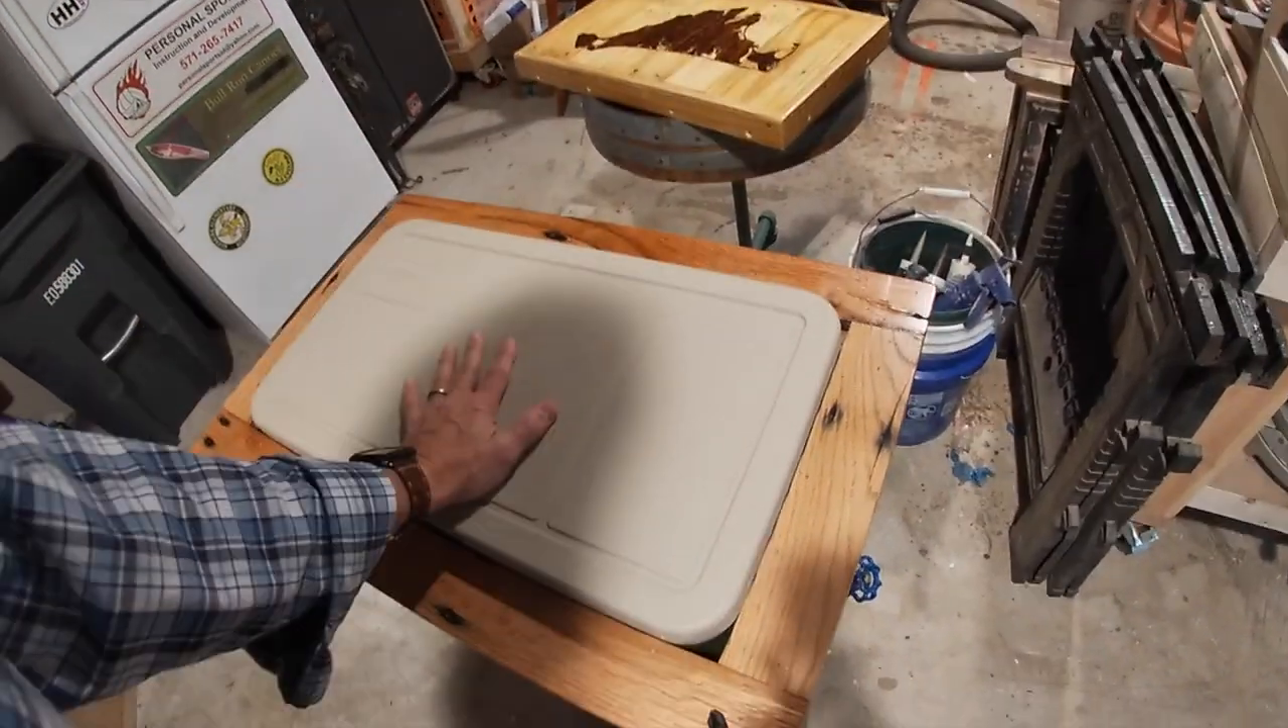All right, so now we've got the top on.